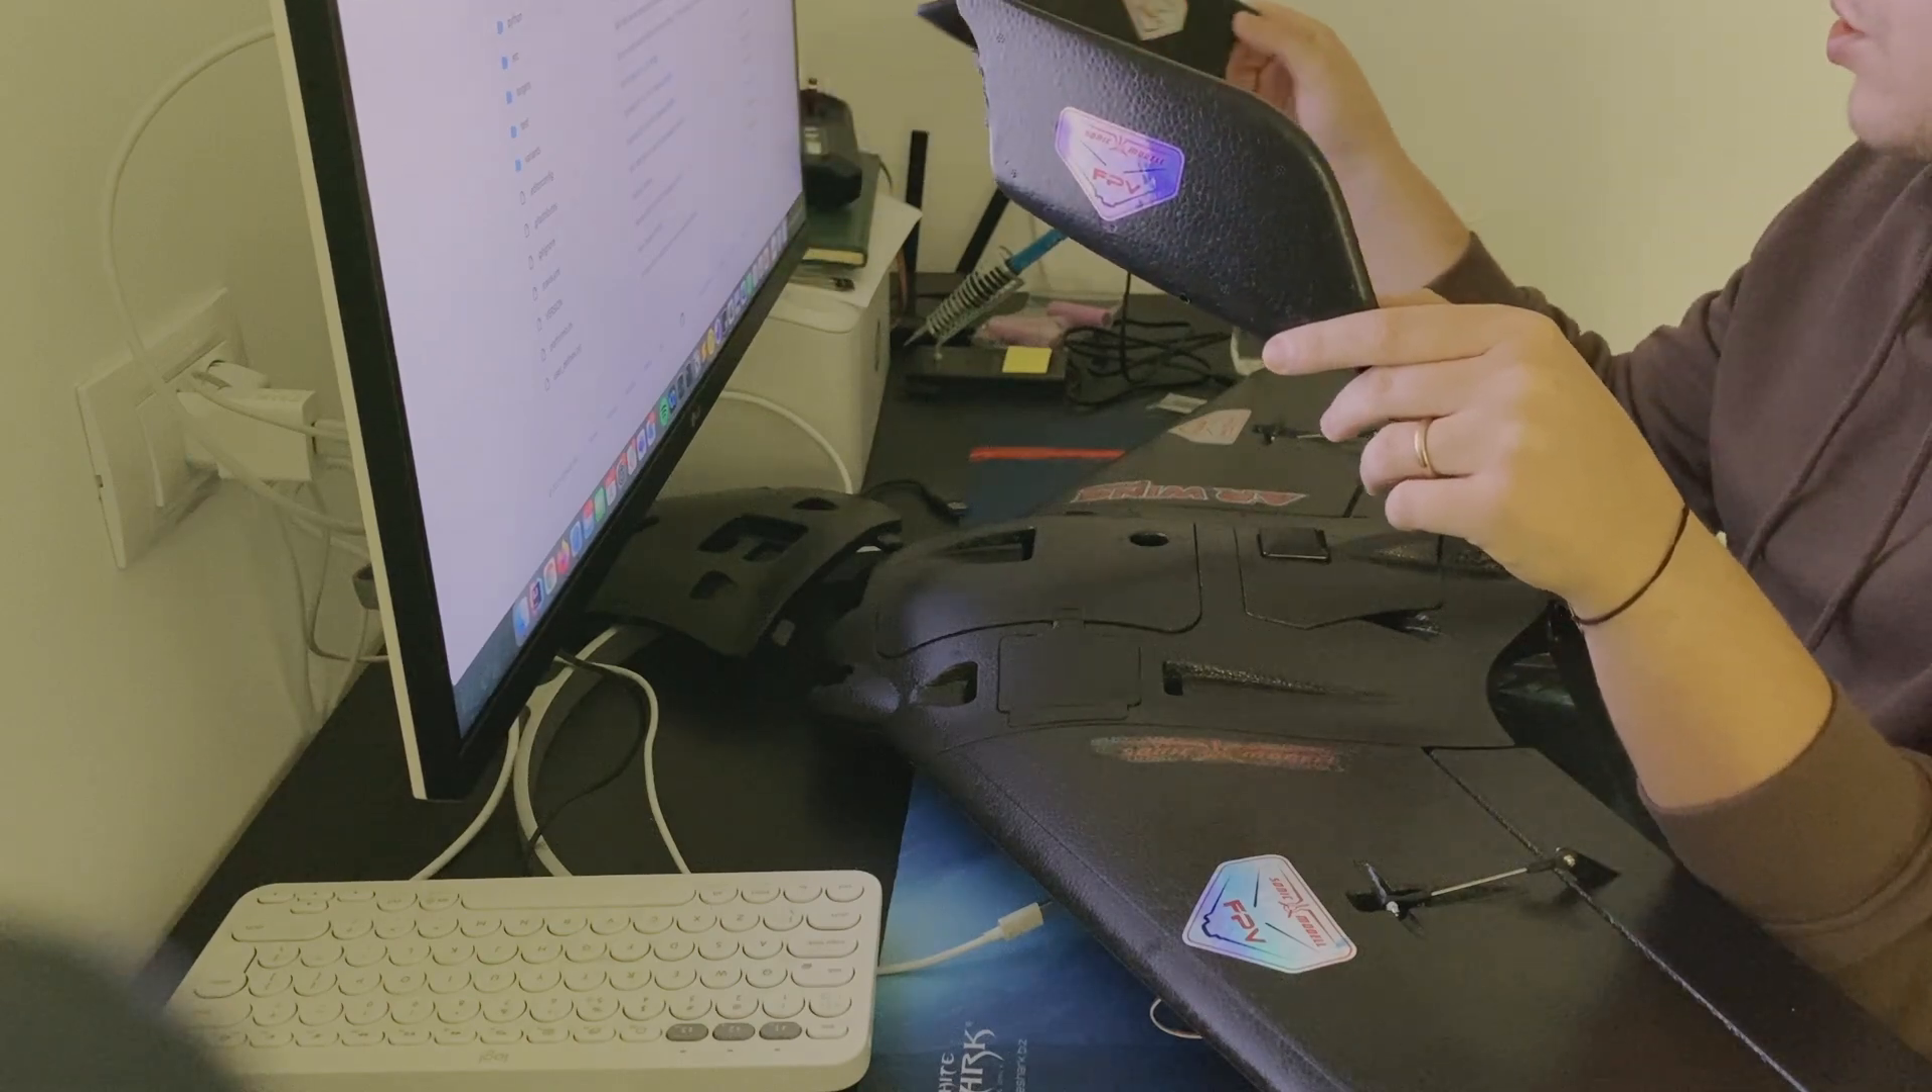So these are the wingtips I haven't mounted them yet.